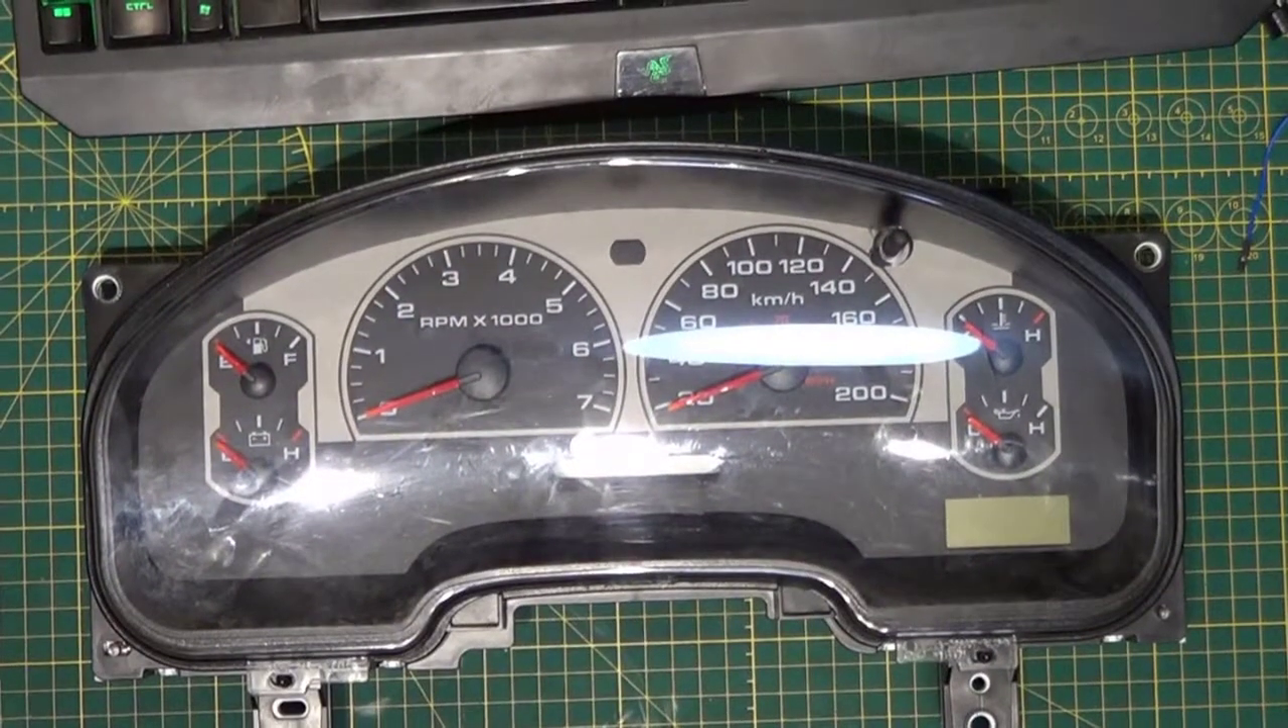Cluster is out of the car.